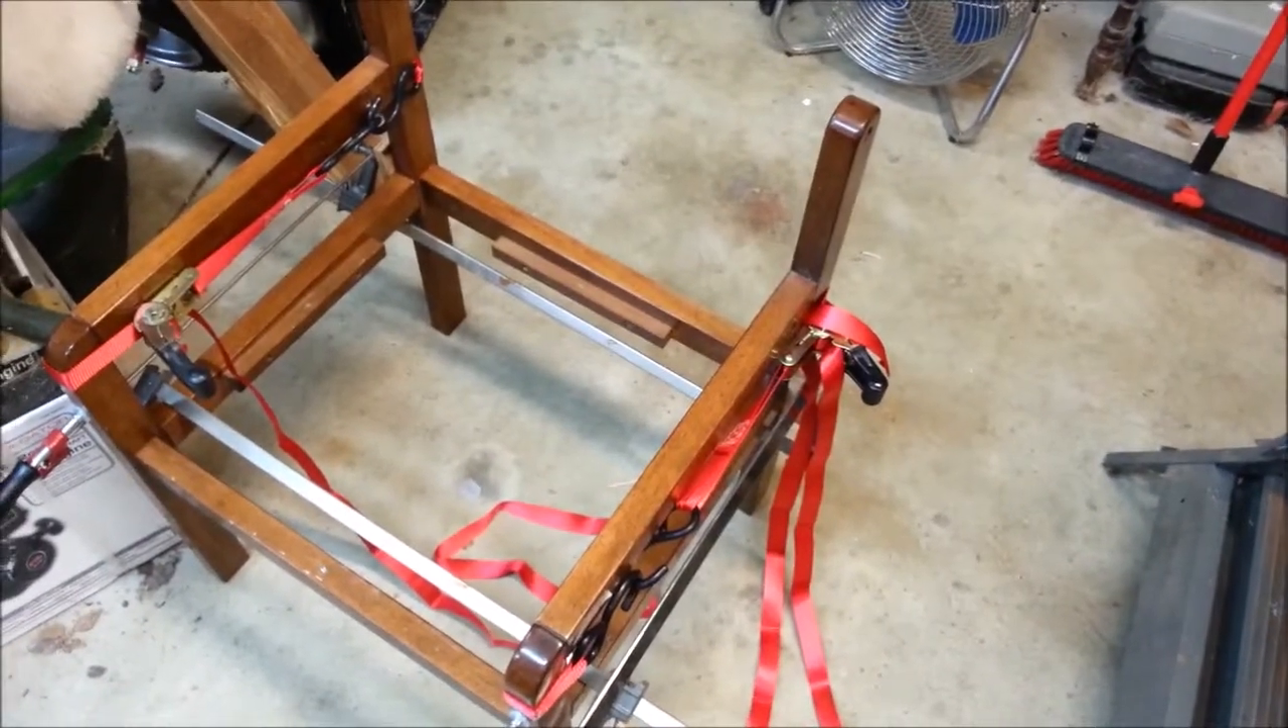Now this chair is all clamped together.